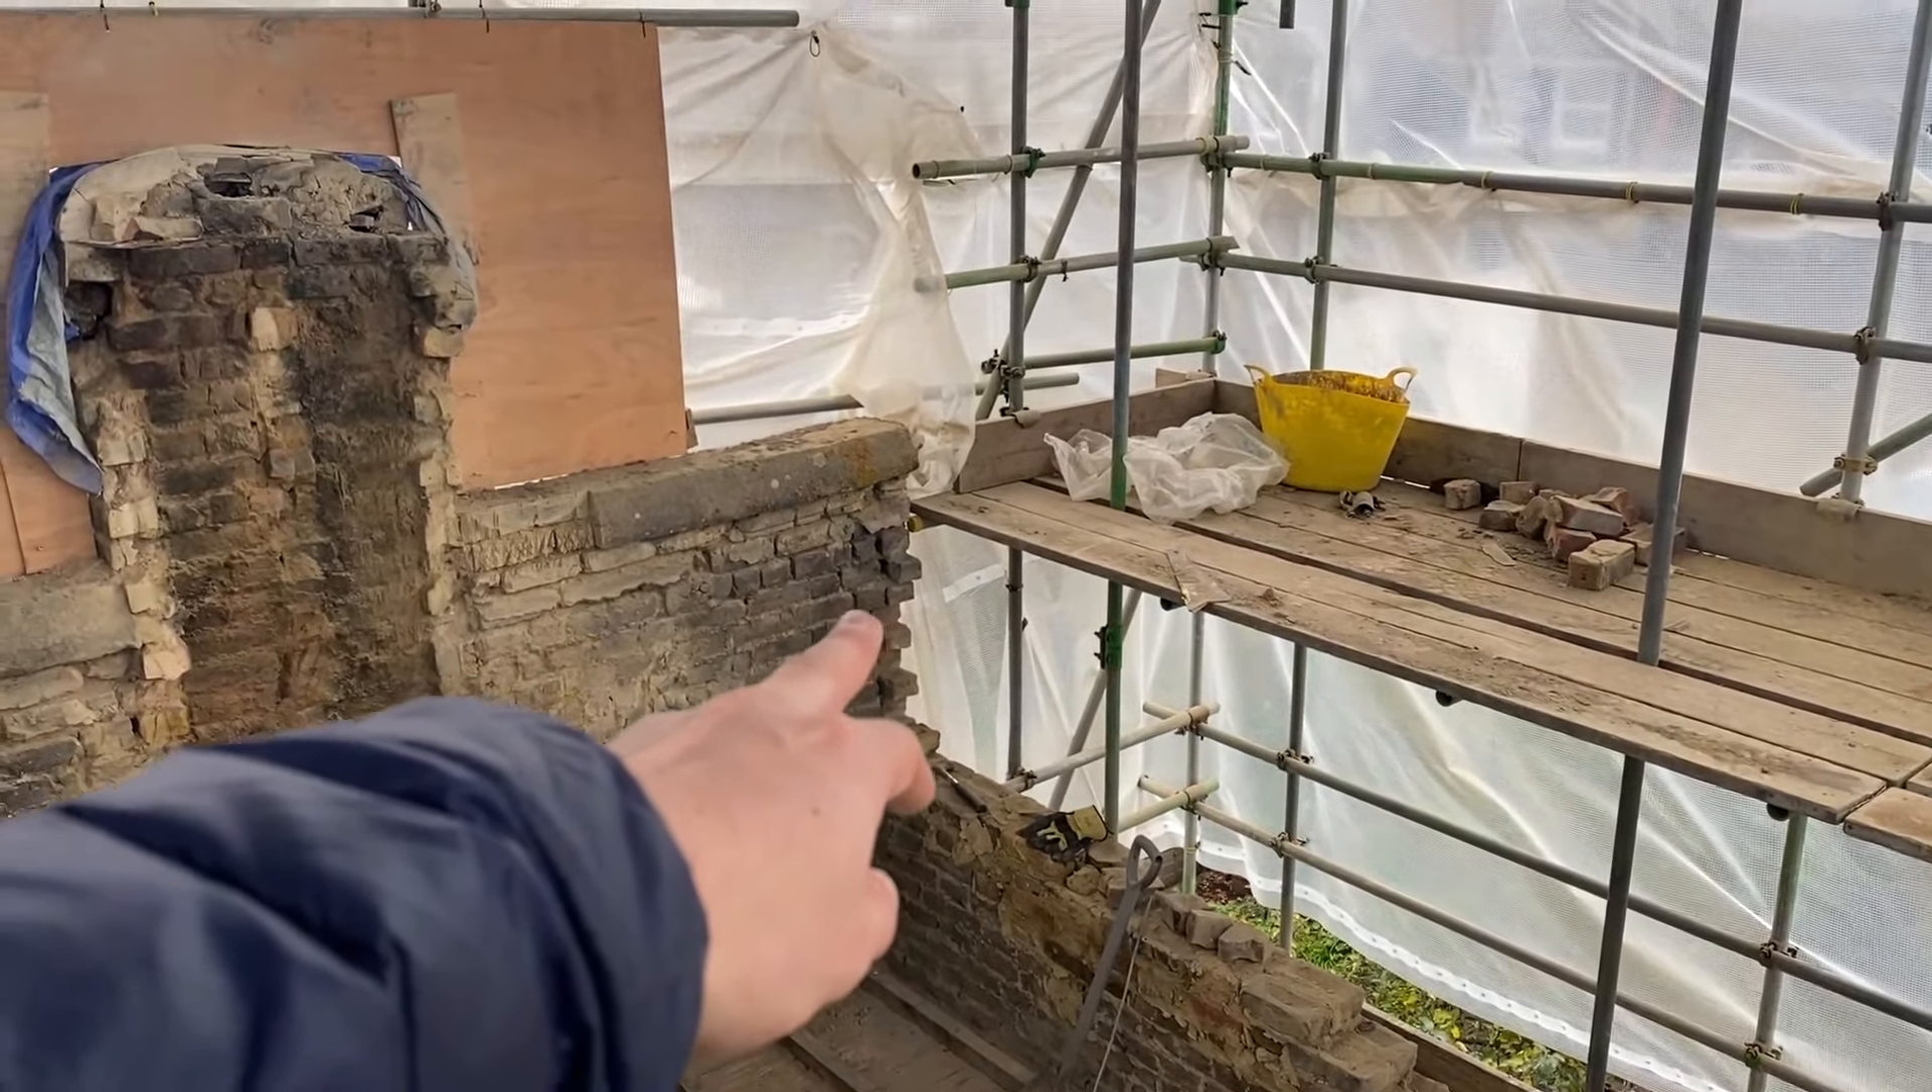I need to finish building up this wall.